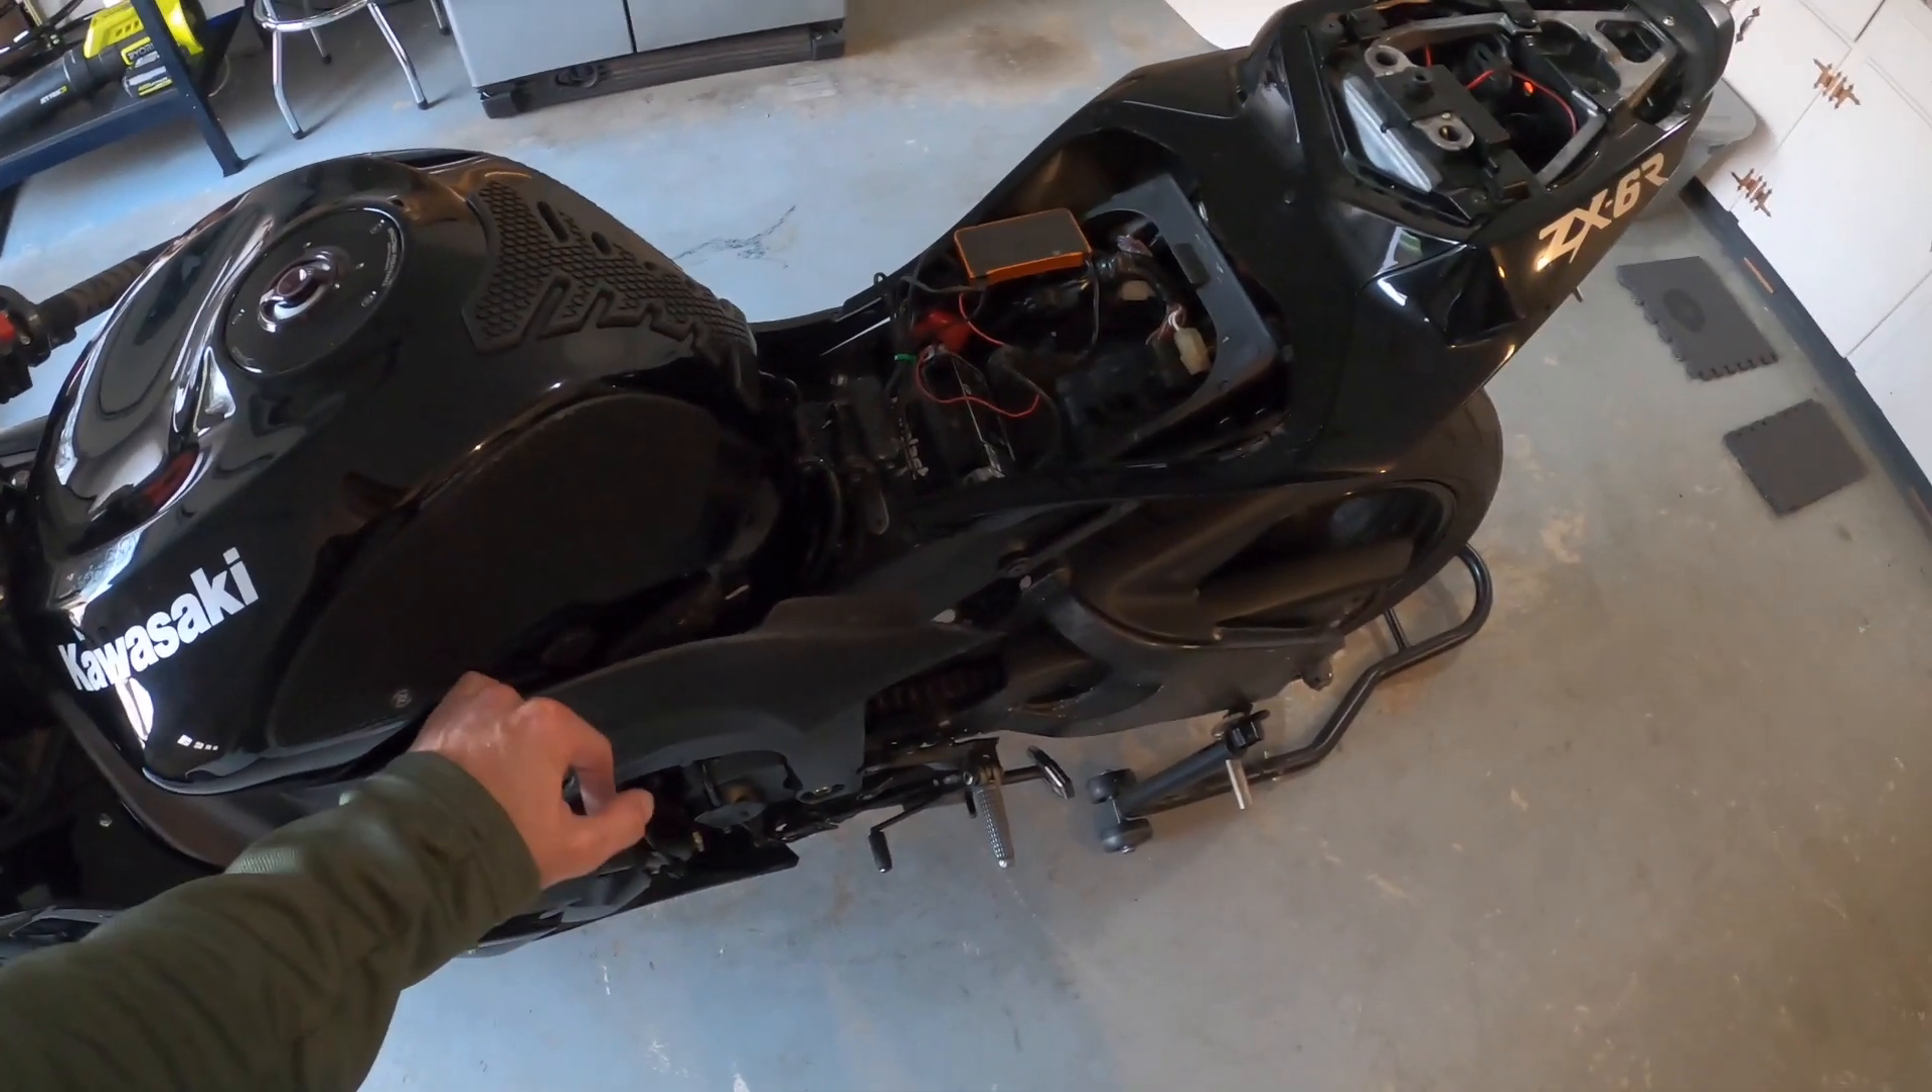I got everything buttoned up except for the seat and the side trim pieces.